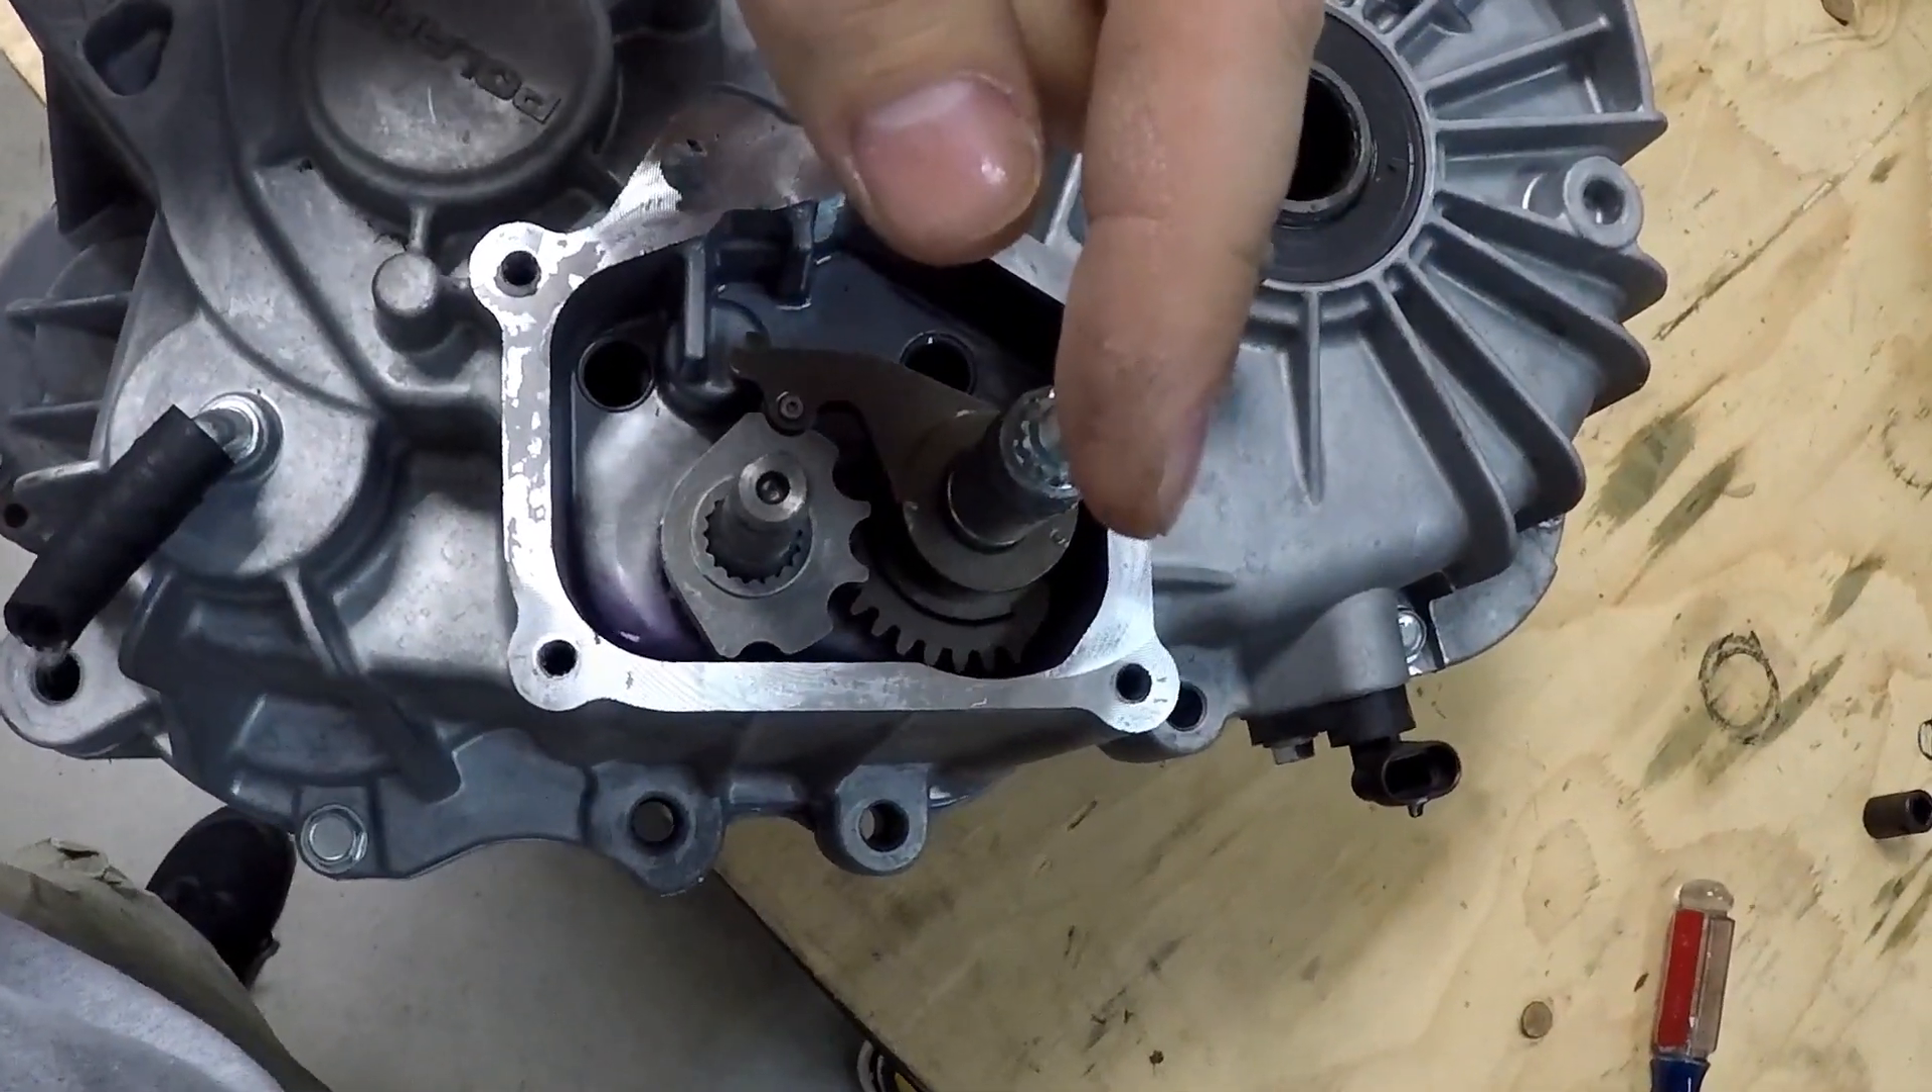Alright, now that we've got the cover off, we can see what's going on here.